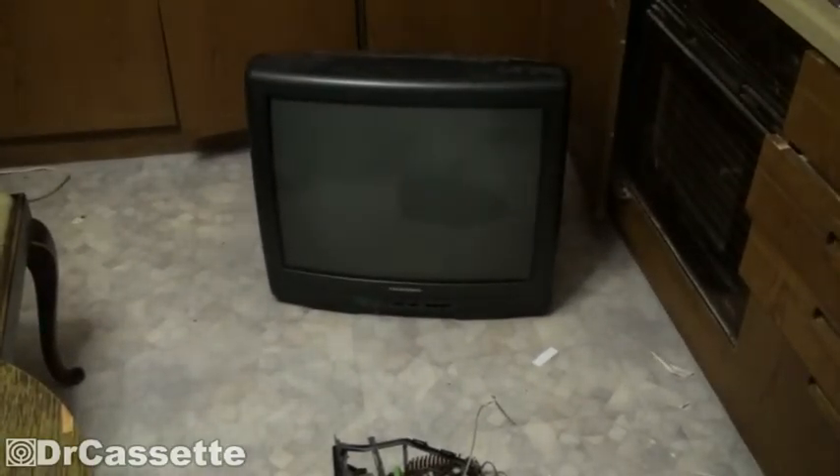And there we have the television all back together. Minus a few parts.